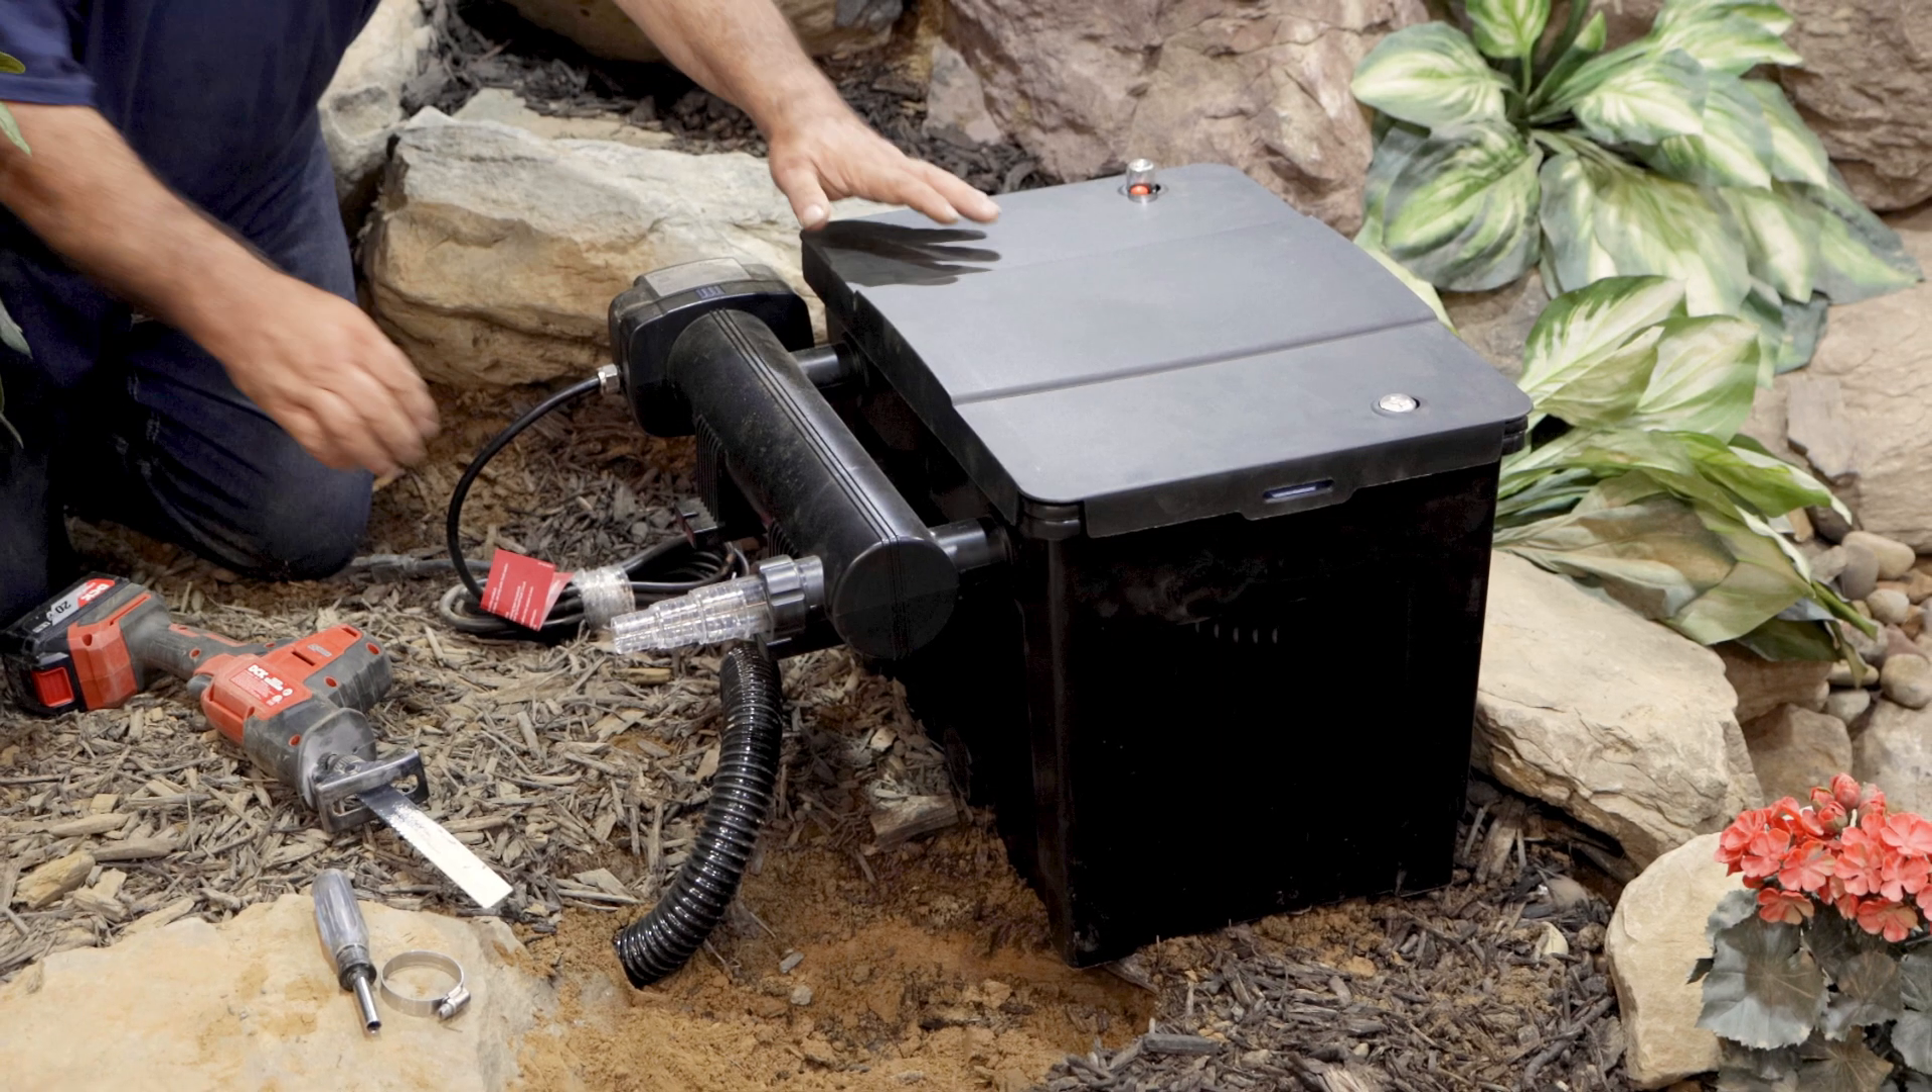With the fittings all in place, set the filter in position.